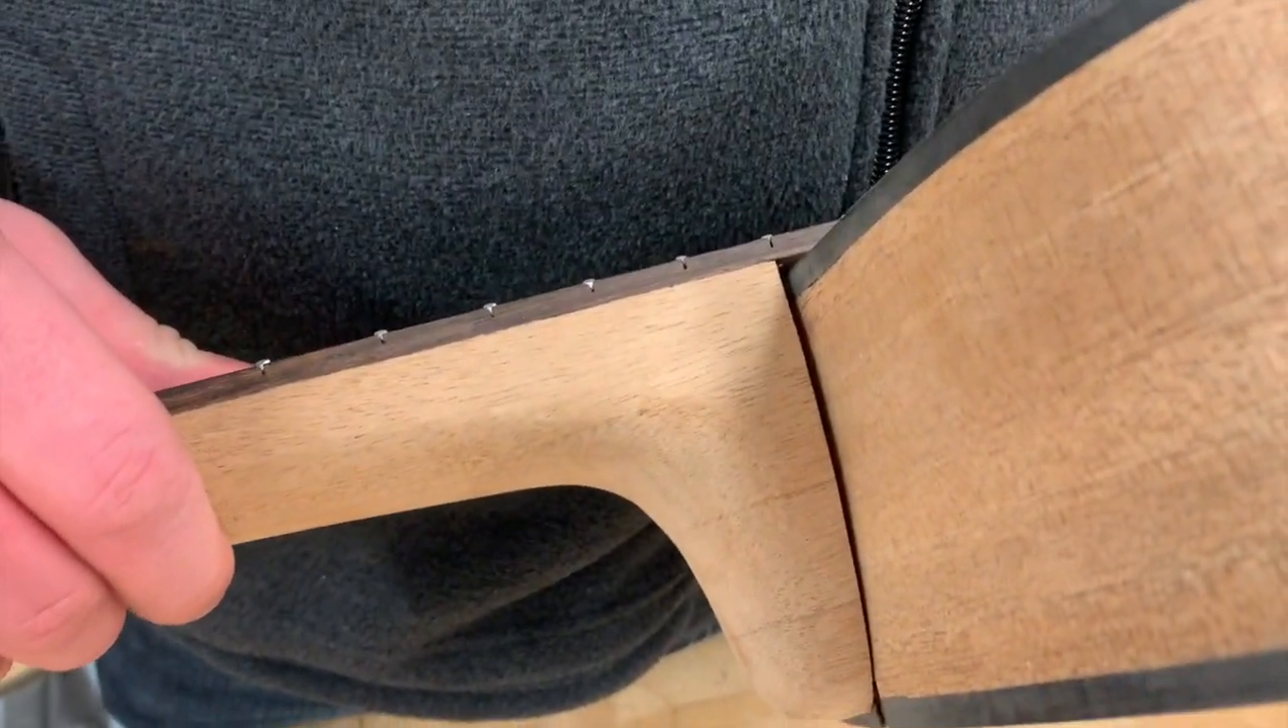And if you notice also, there's a little gap where our neck is attached to the body.